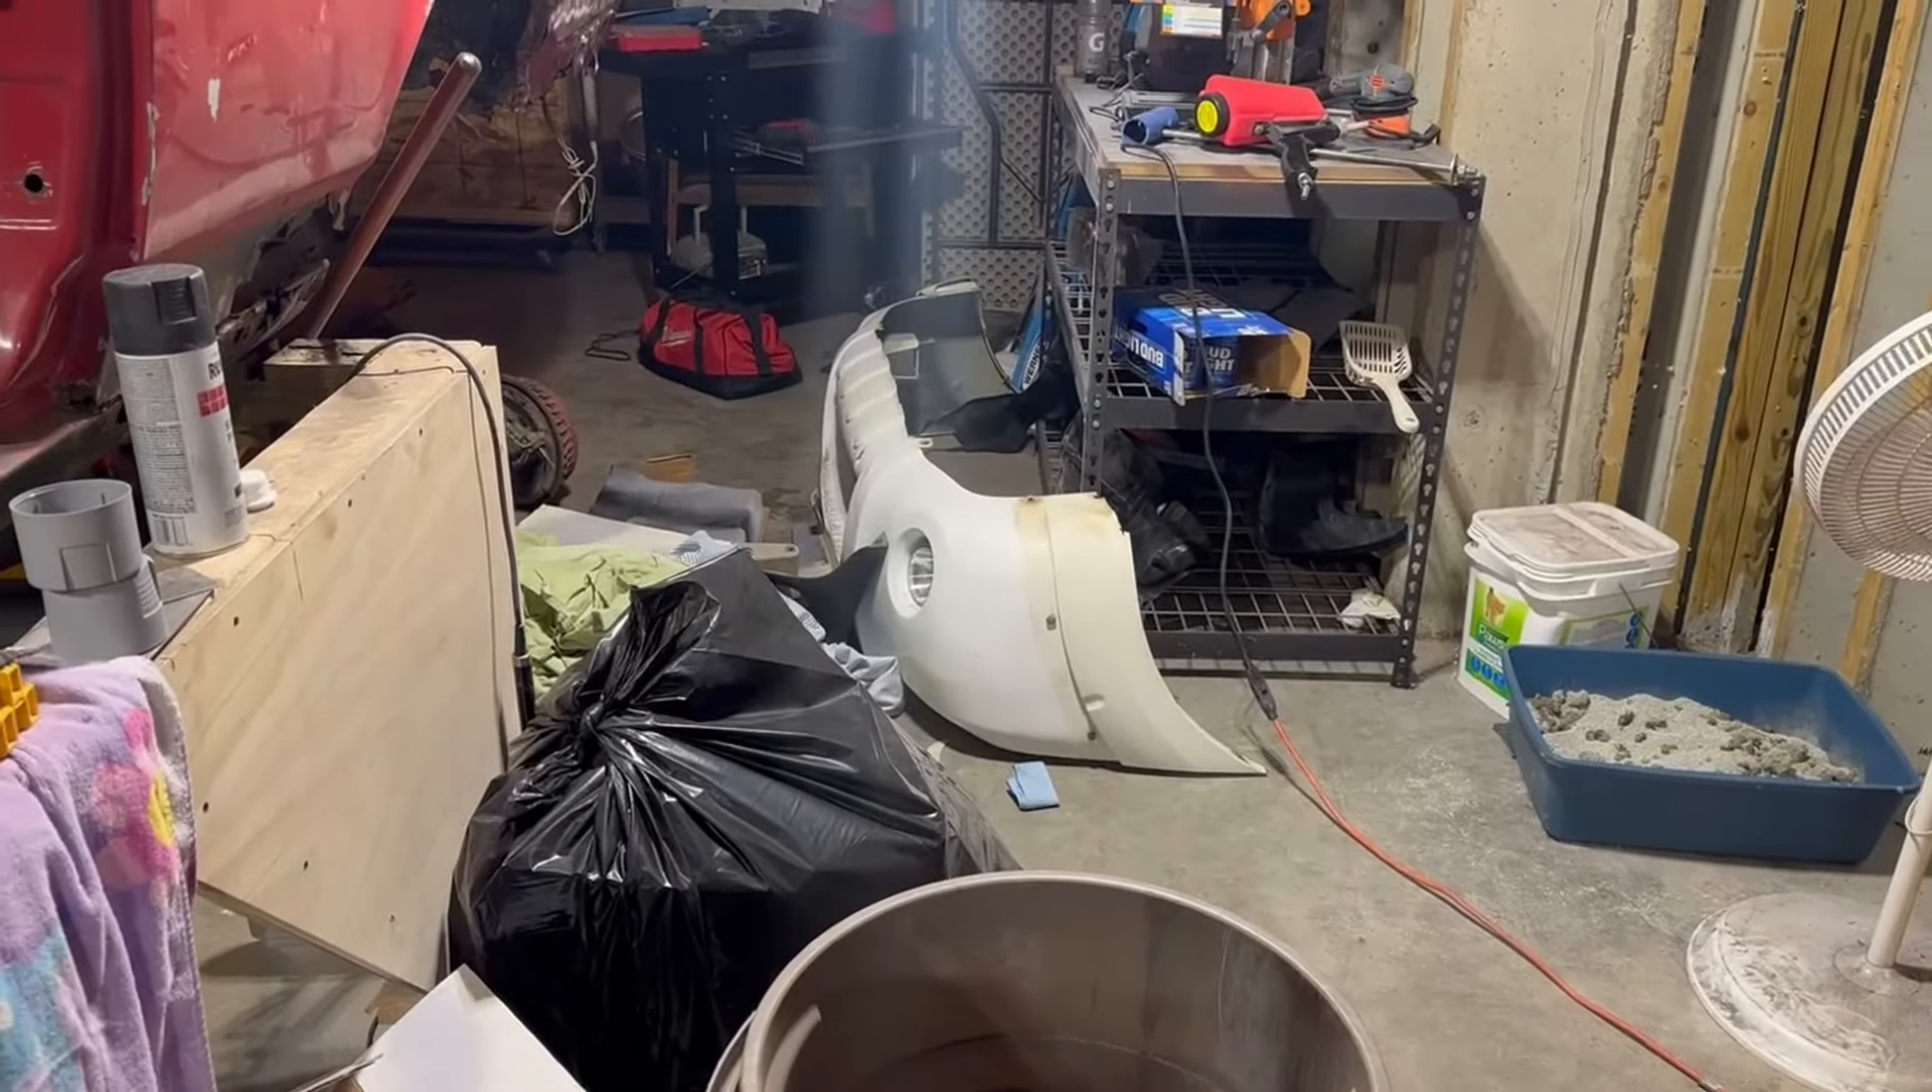There's the front bumper and that's not in the right spot.